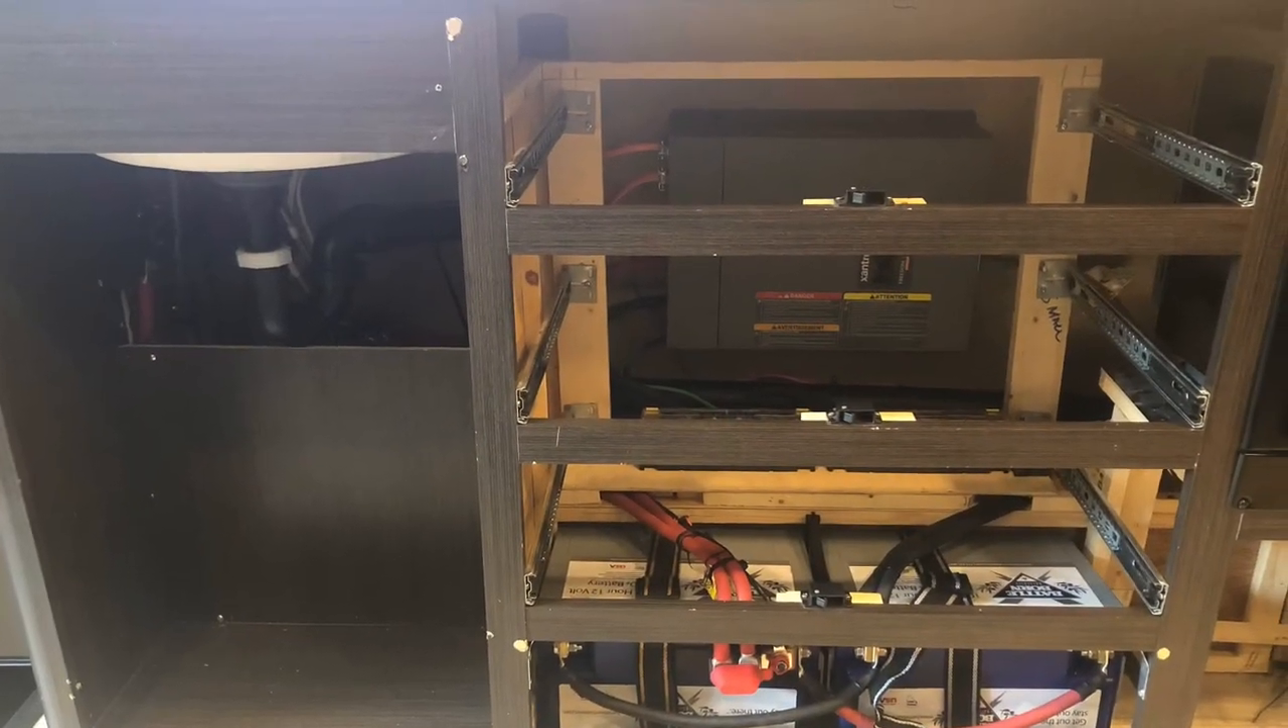I reinstalled the slats that I took out earlier.